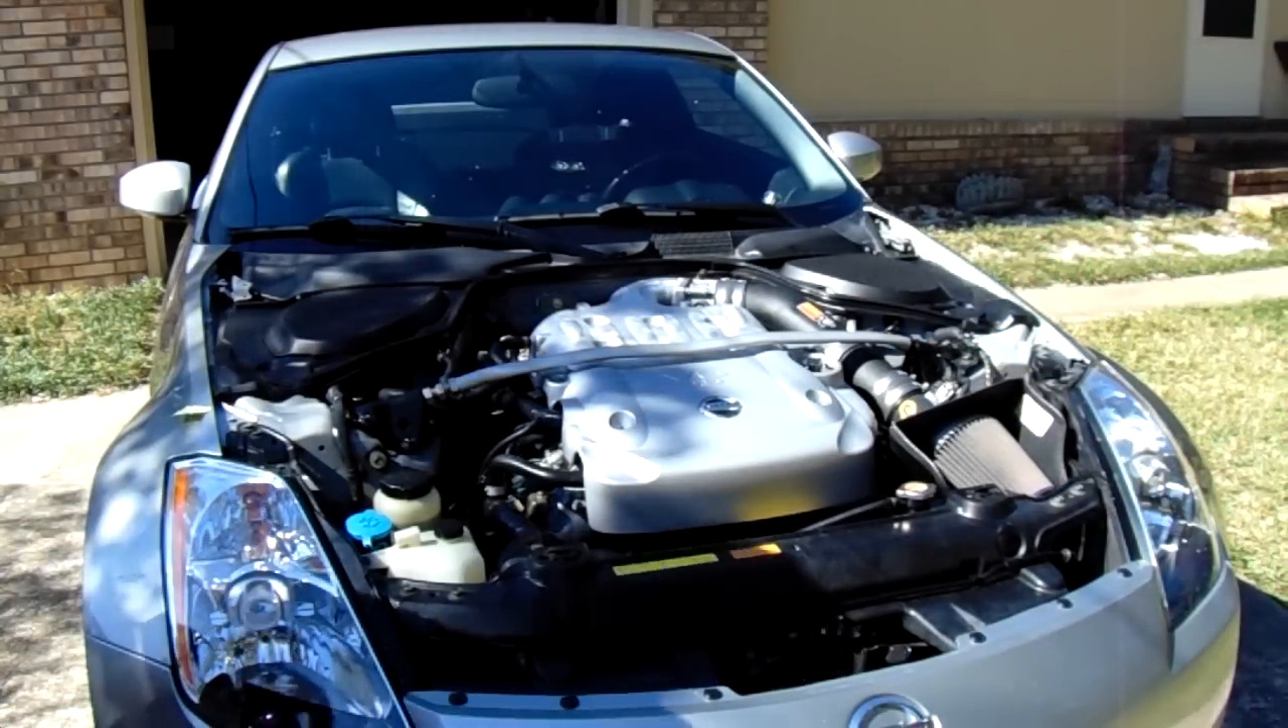You can see I've also already finished assembling the intake filter and put the engine cover back on, which I painted while that was off.